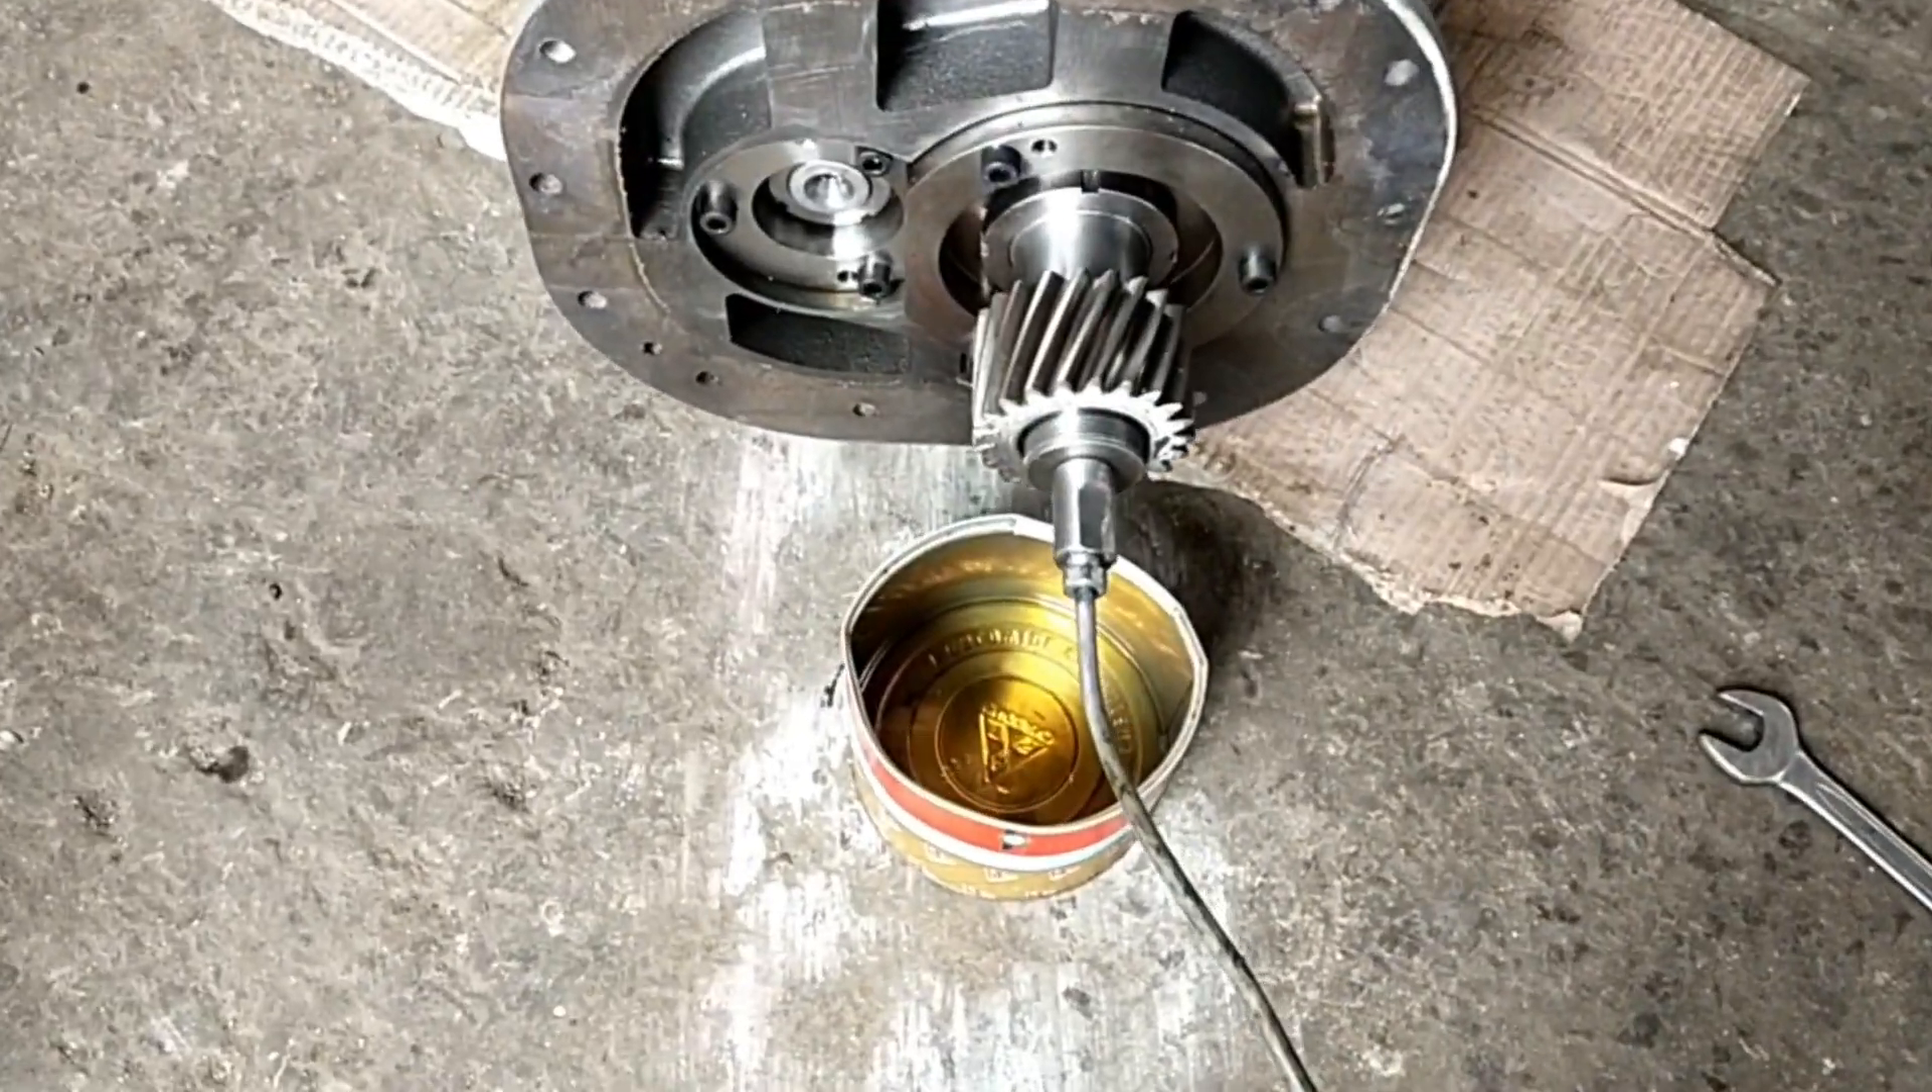یہ پائپ لگا دیا اور یہ پائپ سیدھا اس گیر کے ساتھ جڑا ہوا ہے۔